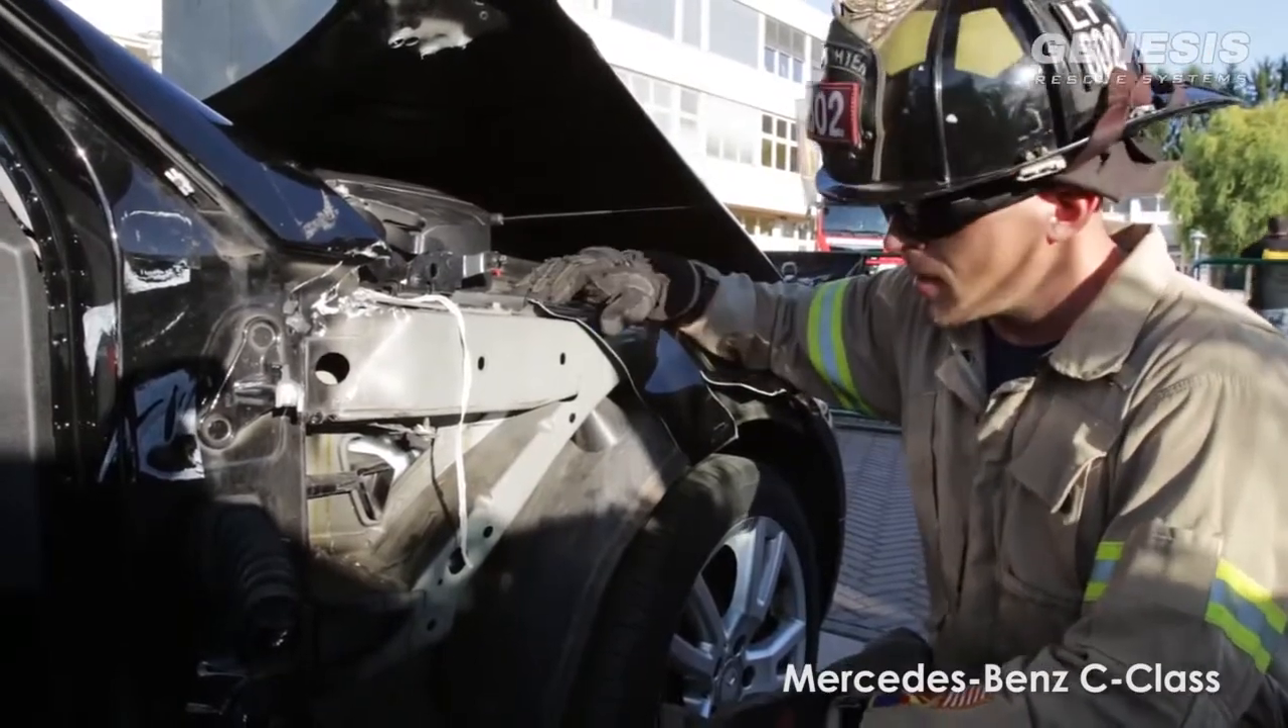You can see that we already have the front fender removed so you can see the anatomy of the car.